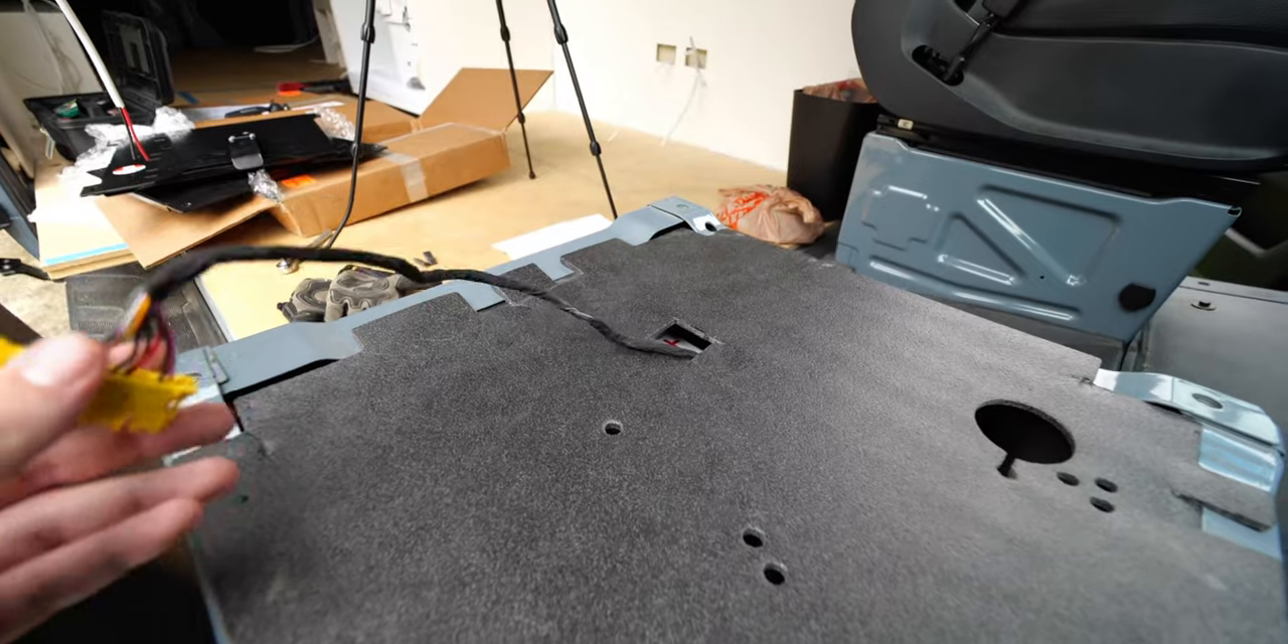So we've made our hole, we've pulled our connector through.